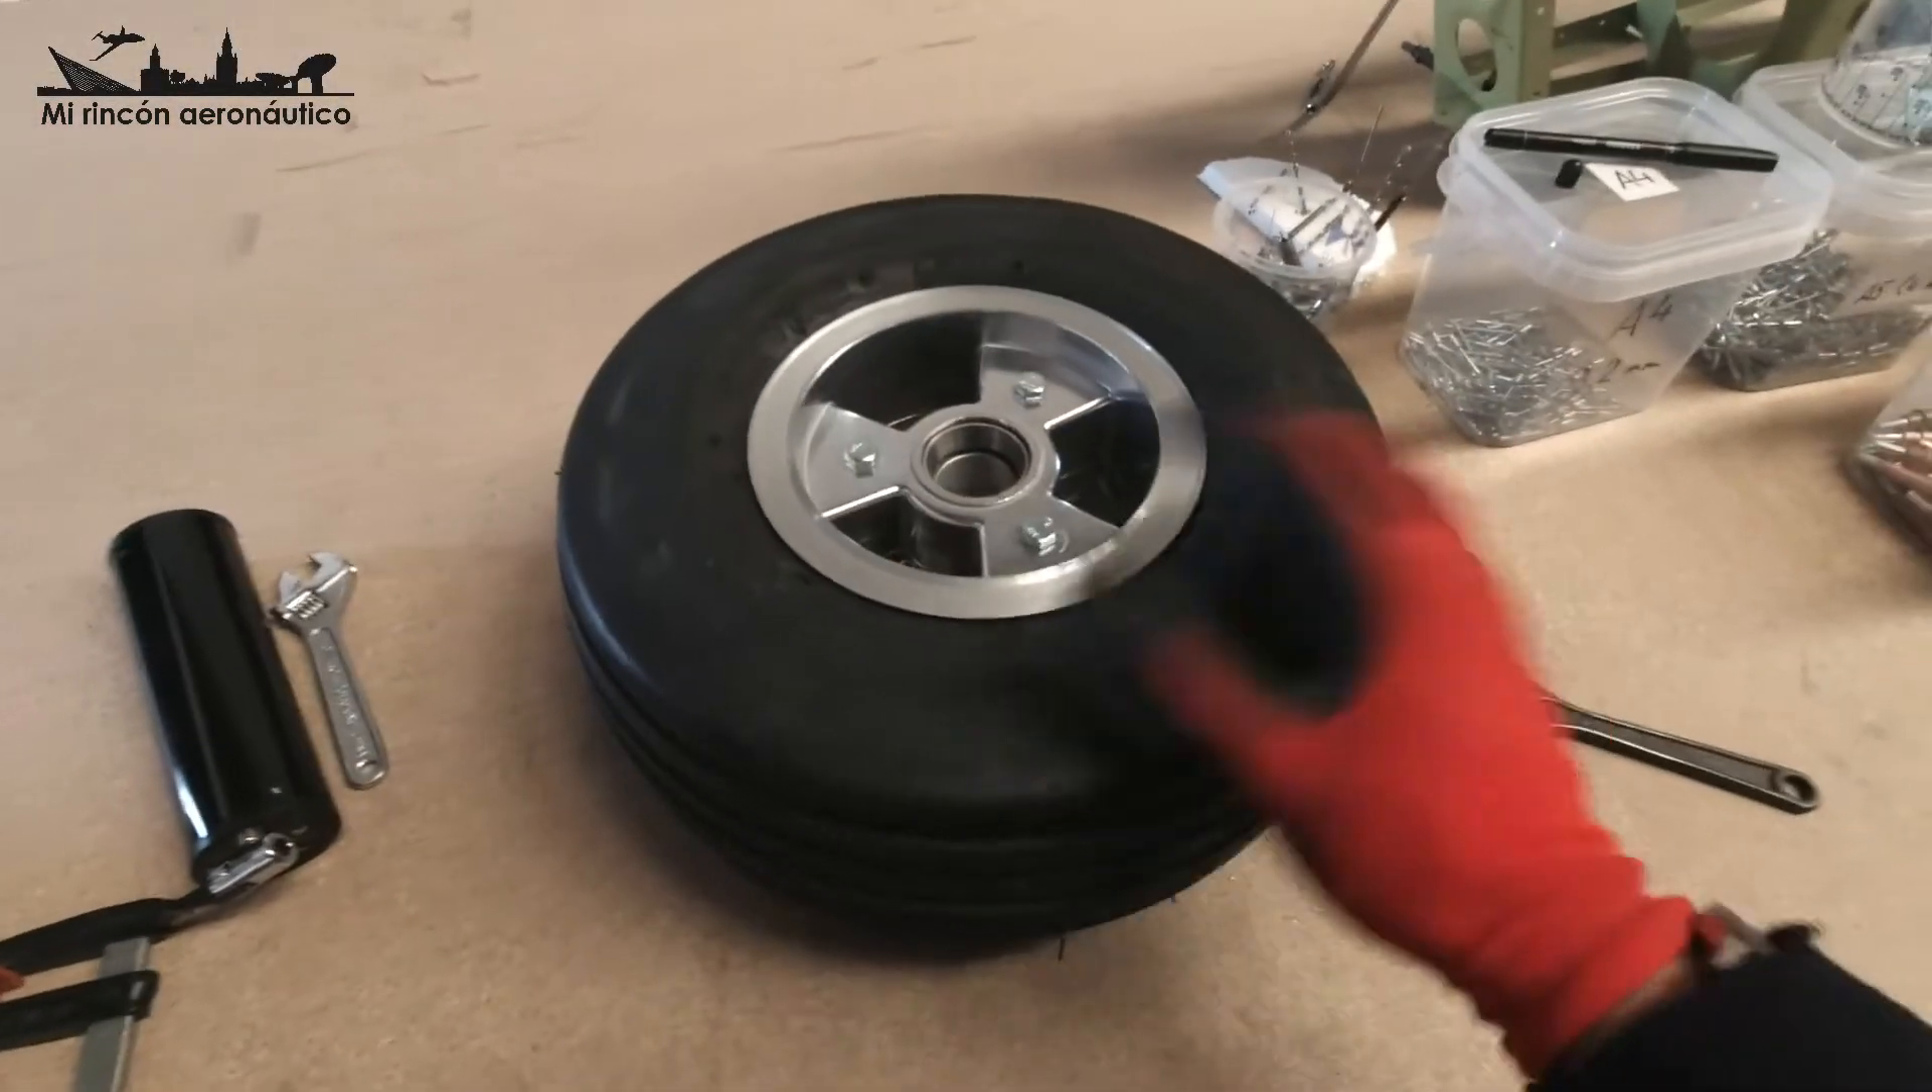¡Ya se ha instalado el neumático! ¡Ha costado un poquillo!